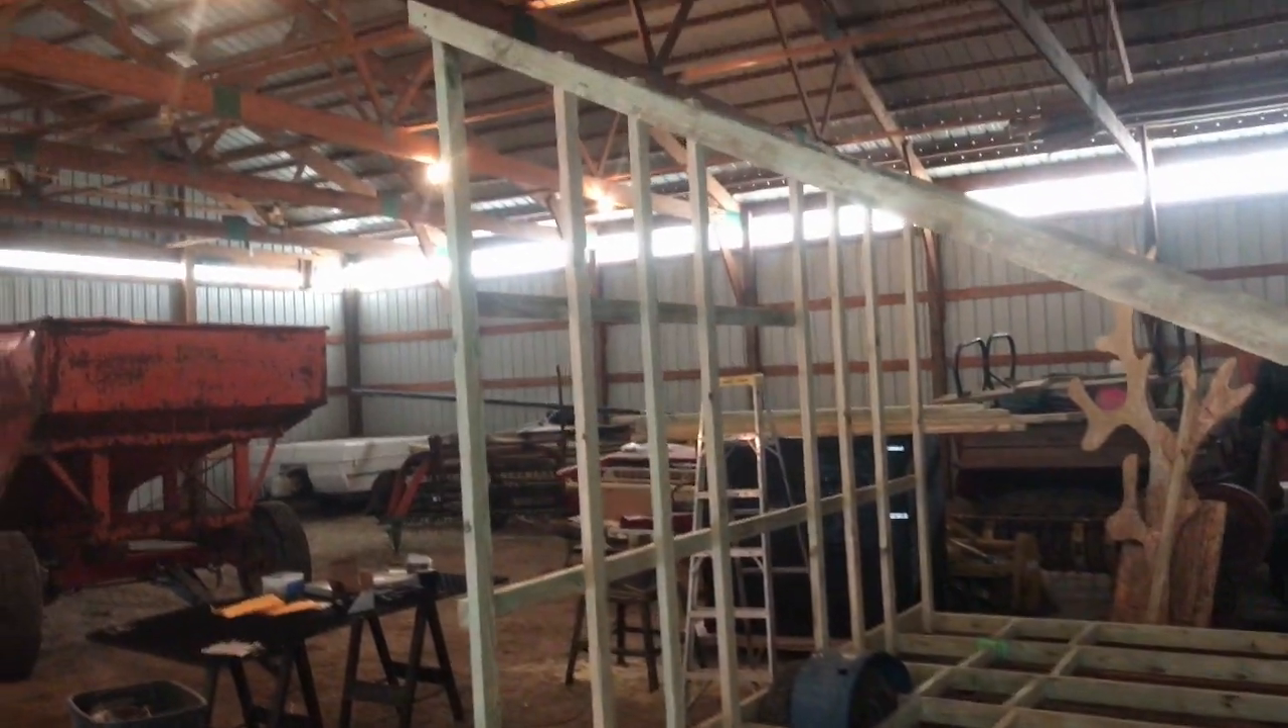So things are coming along, we got a lot of the frame put together.